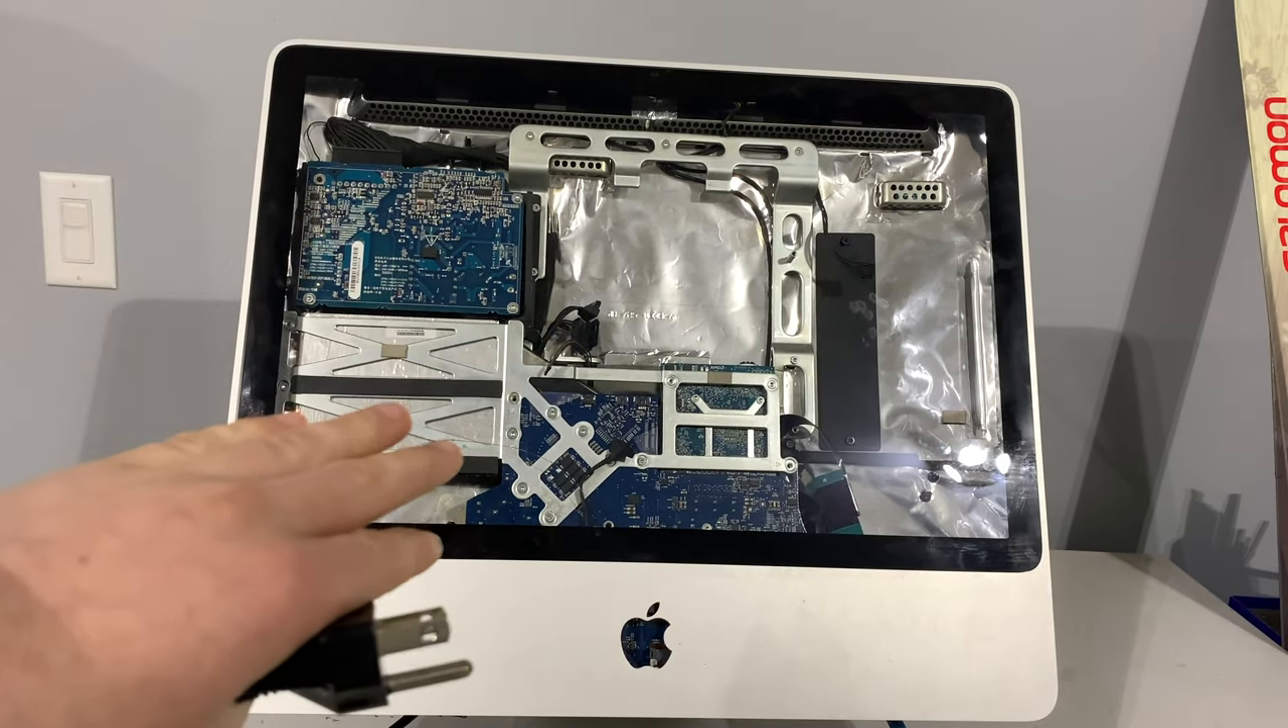So I have the screen off.